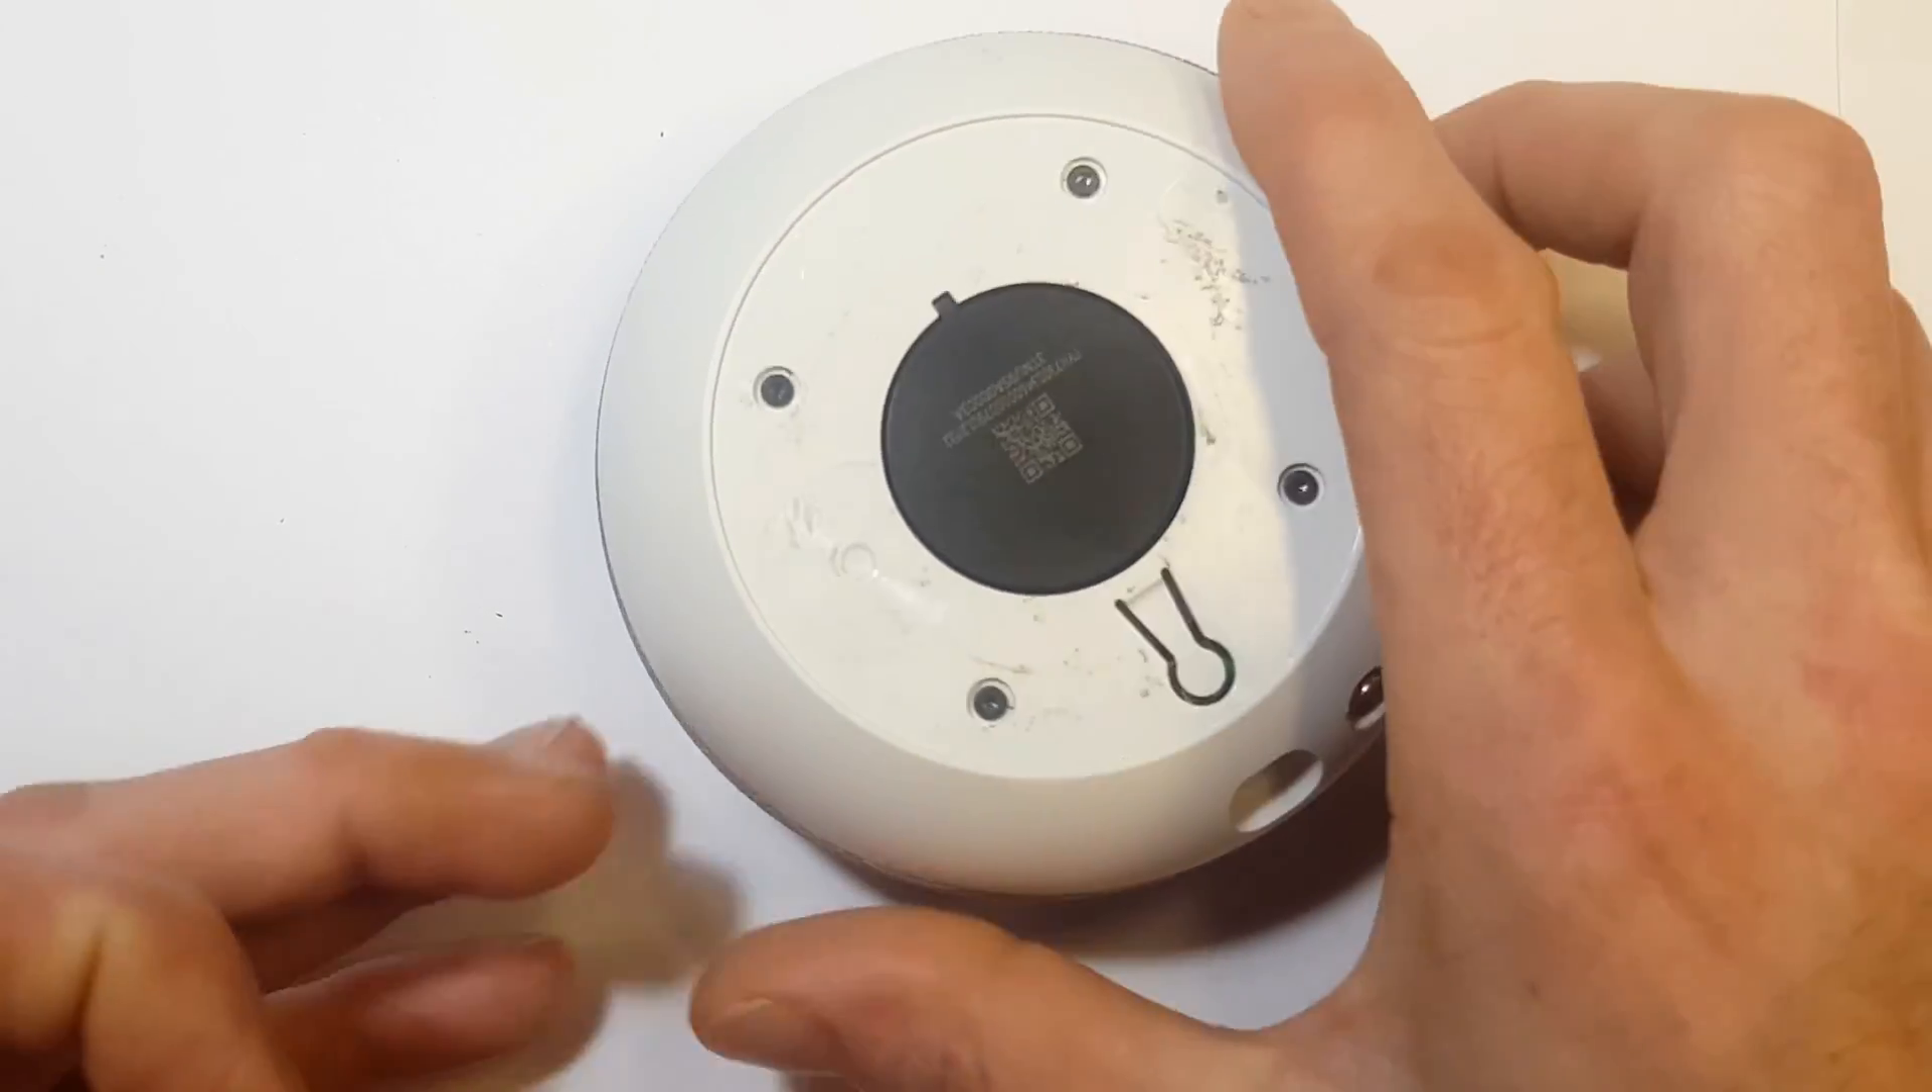And now while talking away I've managed to get the screws put back in.